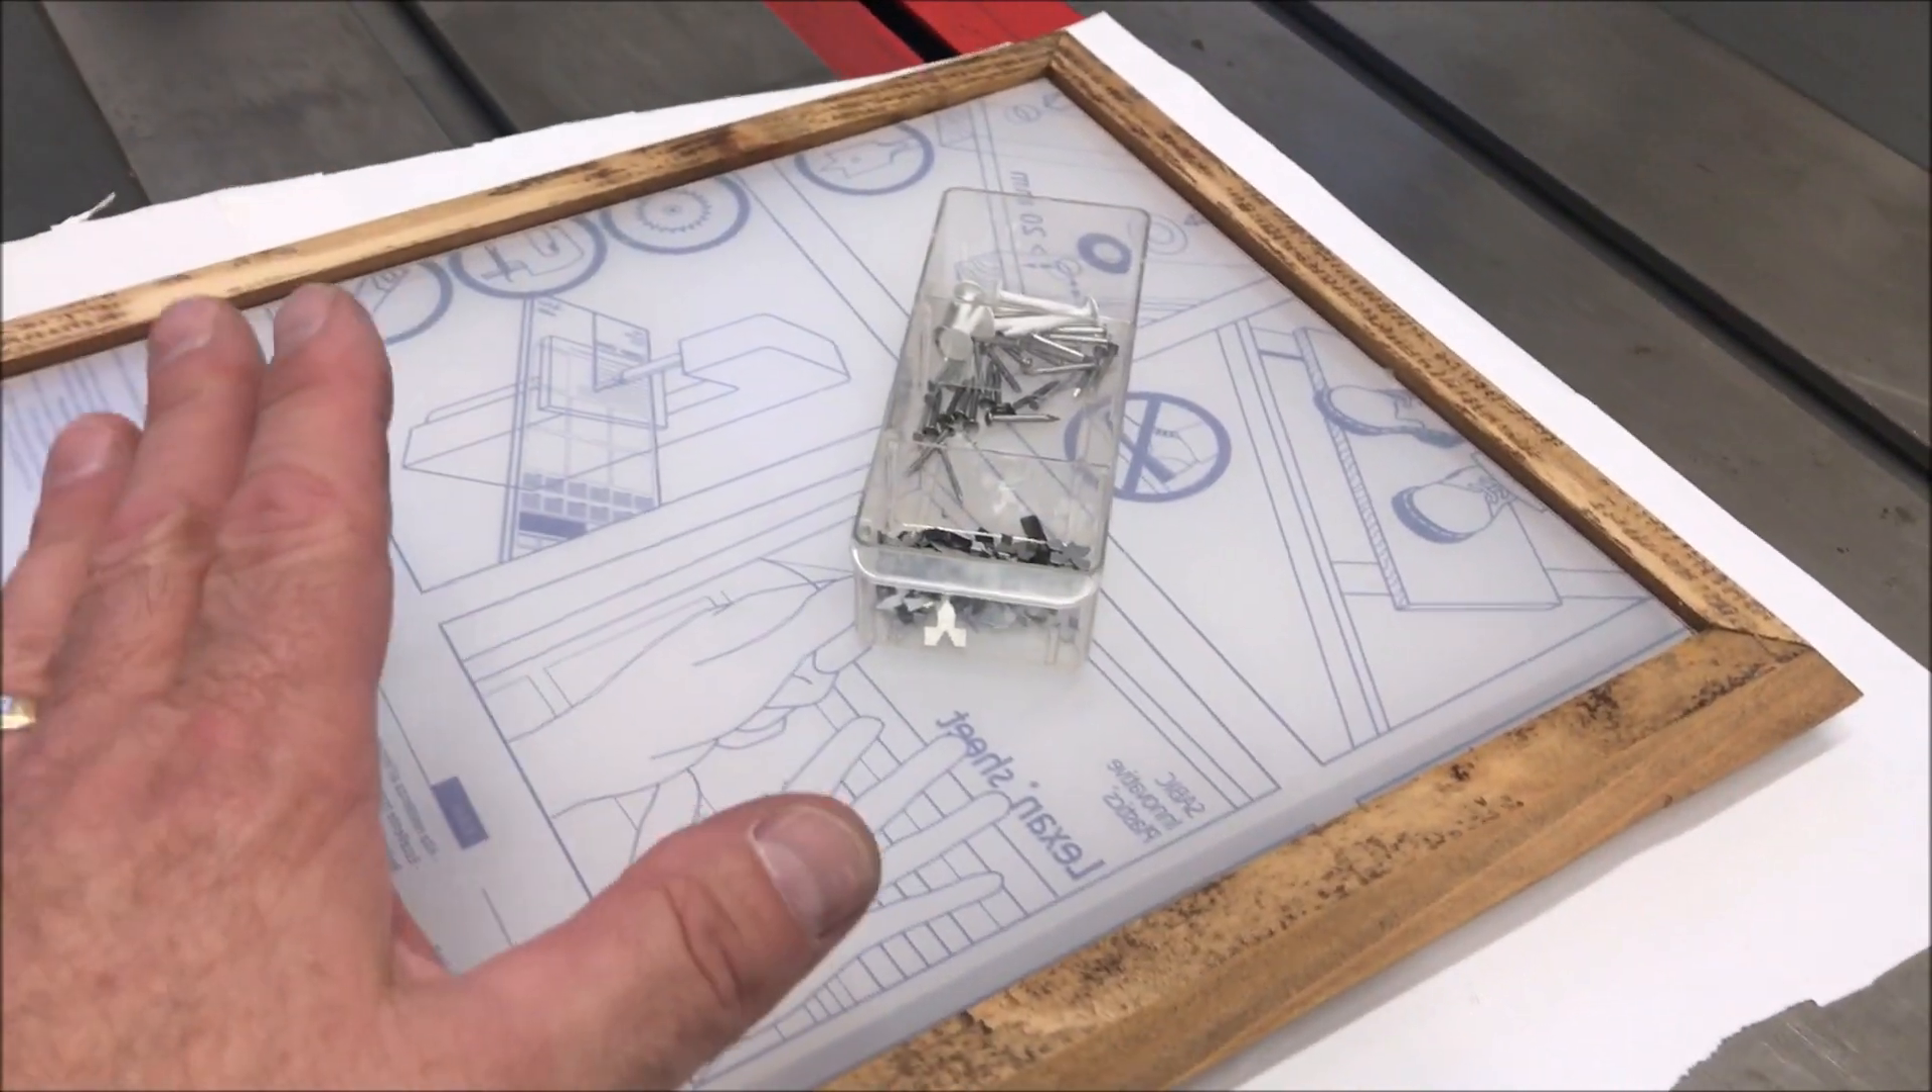I haven't taken the protective cover off.